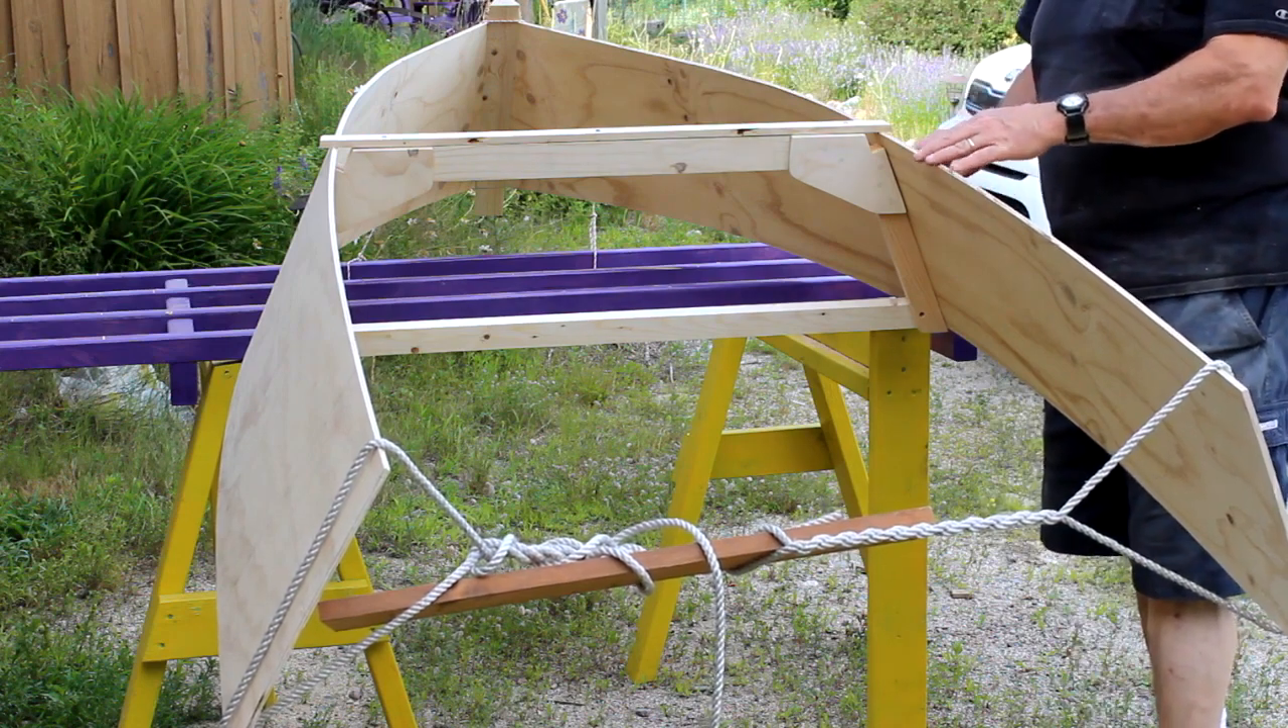And I put on what's called a Spanish windlass. That's that line that's around the stern there.